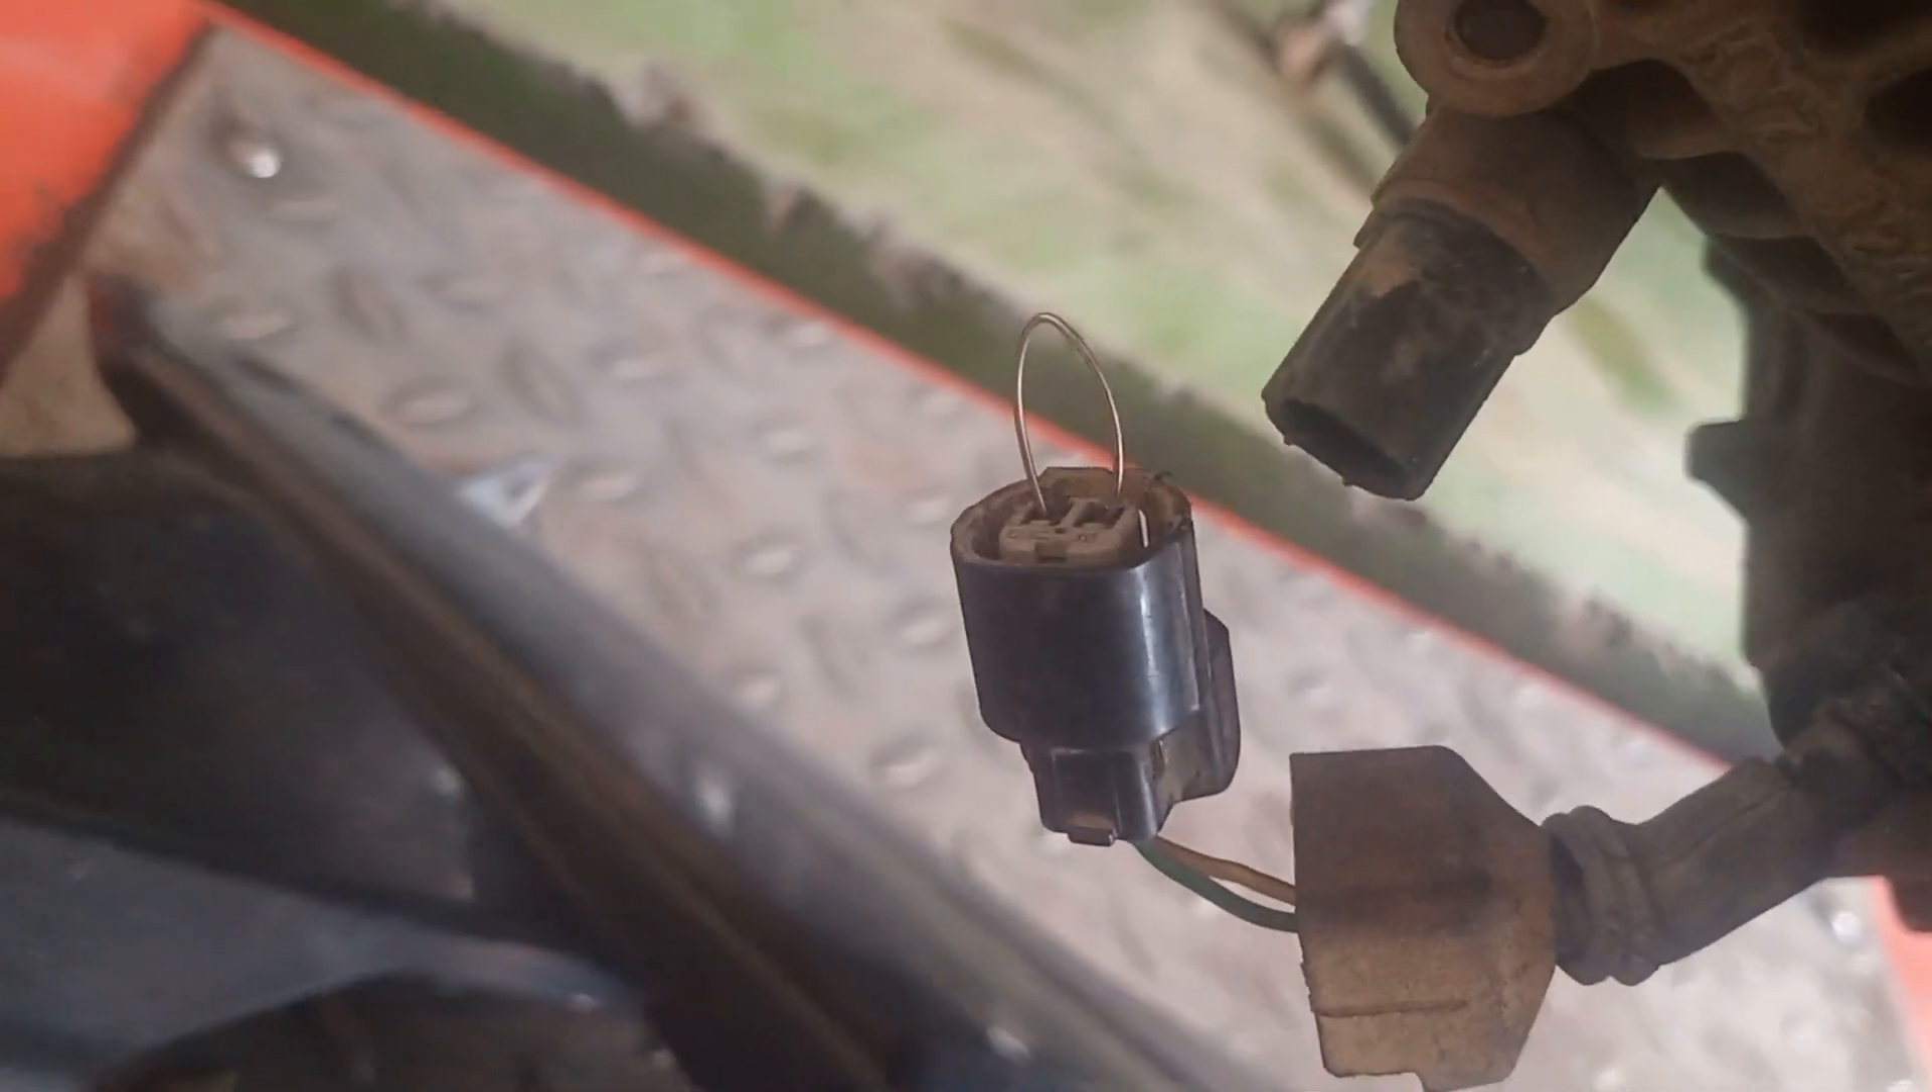Ayan, mga boss, nakabit na natin yung paper clip.